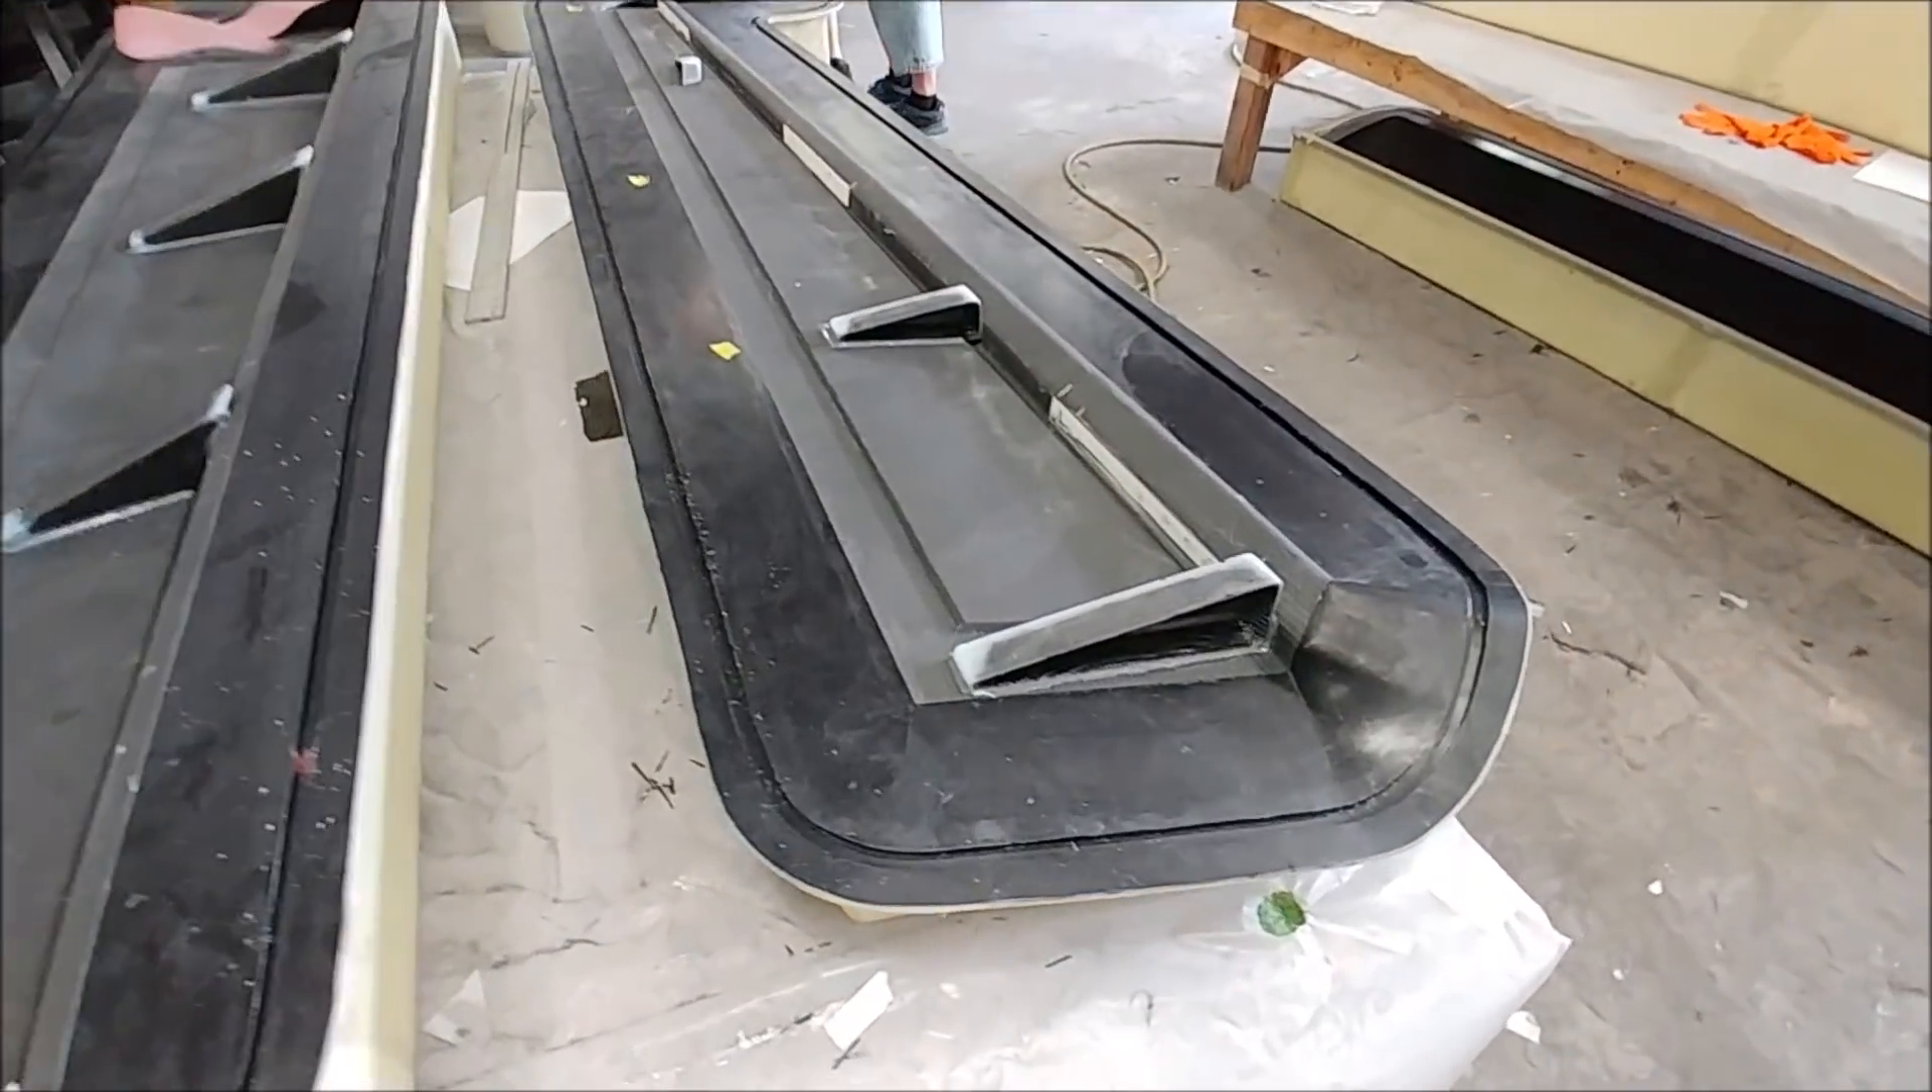Jeff and Devin got their ribs bonded in for the other set of ailerons and rudders or for the other aileron rudder.